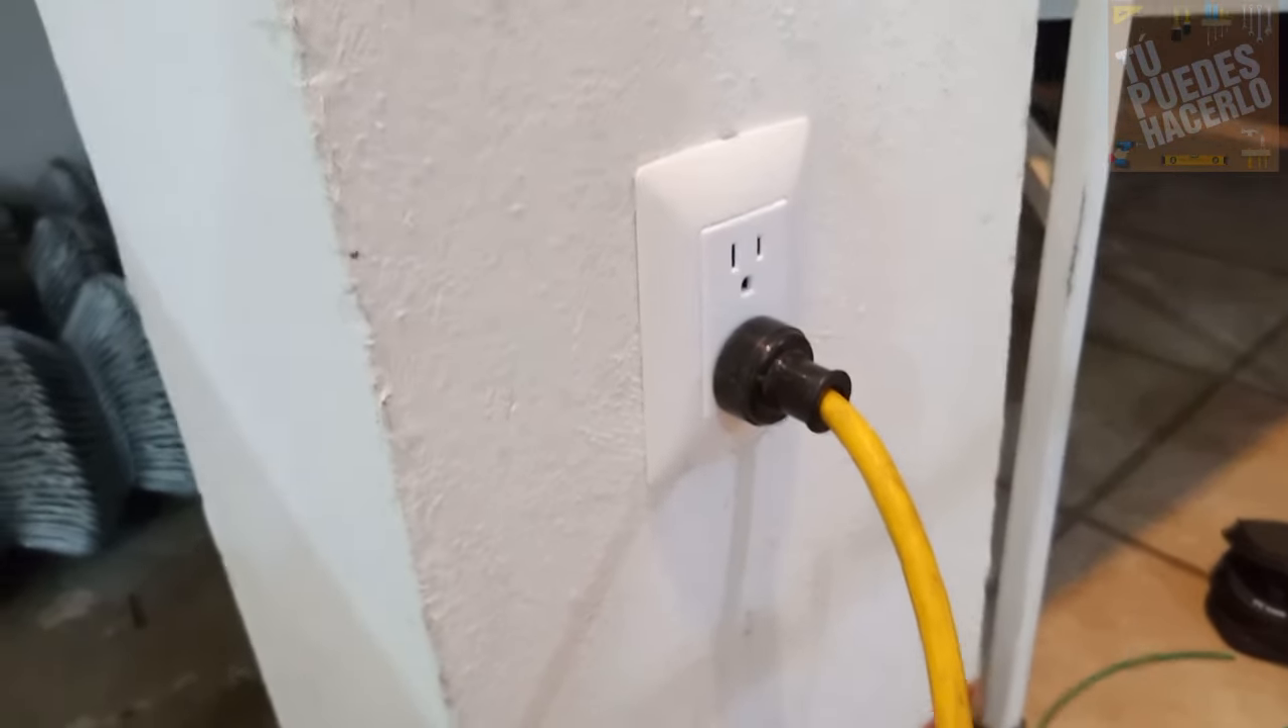Así ya quedó instalado el contacto.